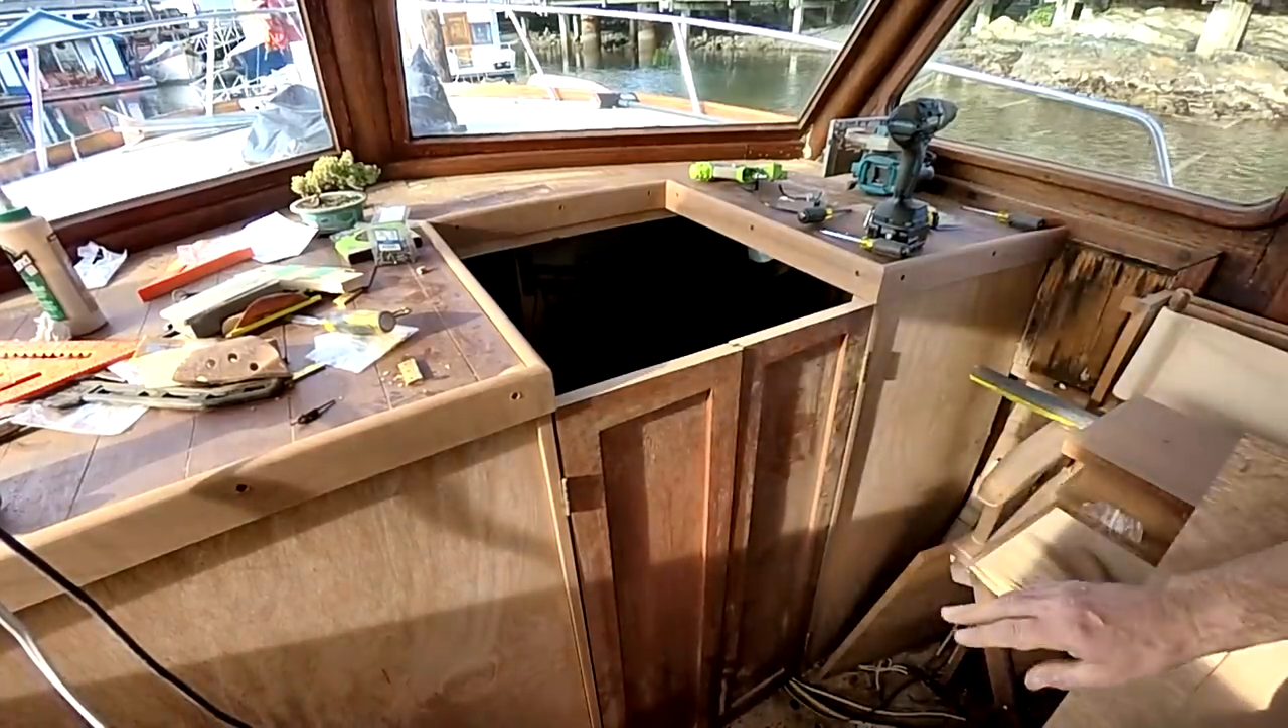Here we go, door frames are back on, doors are back on, uh, nothing terribly exciting yet.